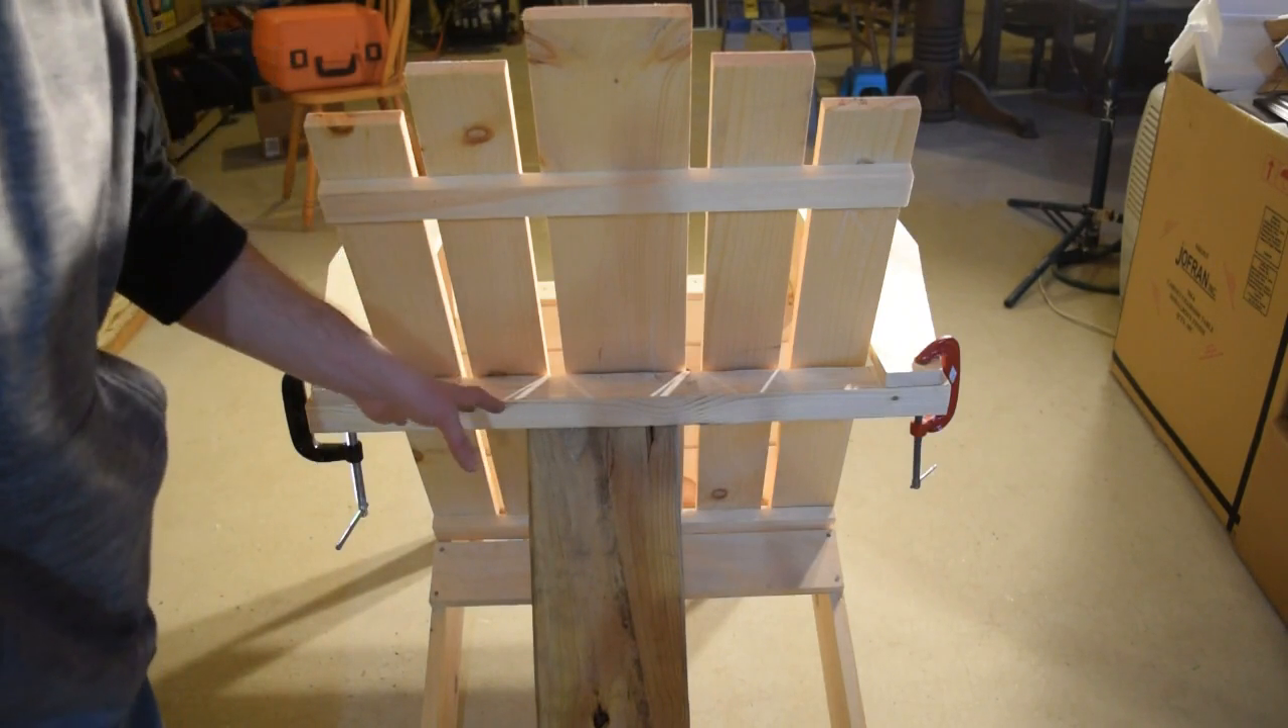I've got C-clamps holding the arms to the arm support as was shown in the instructions.